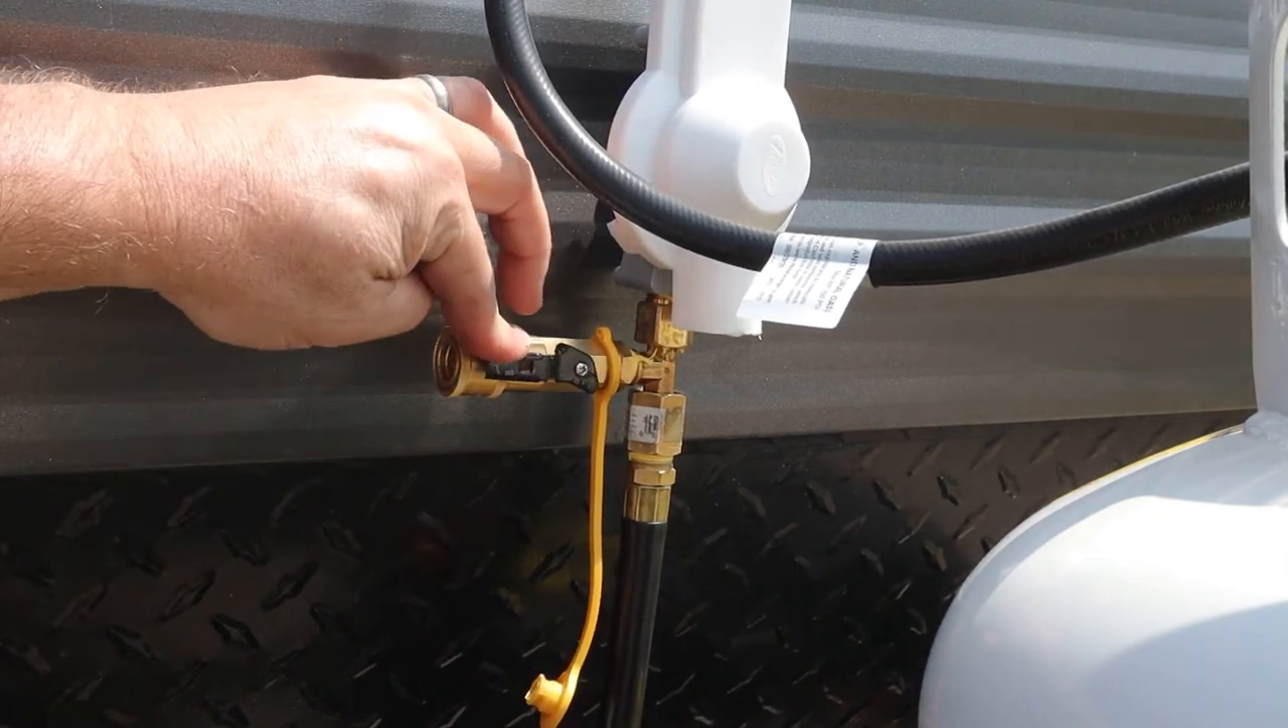So now I've got my on and off valve very easily accessible.